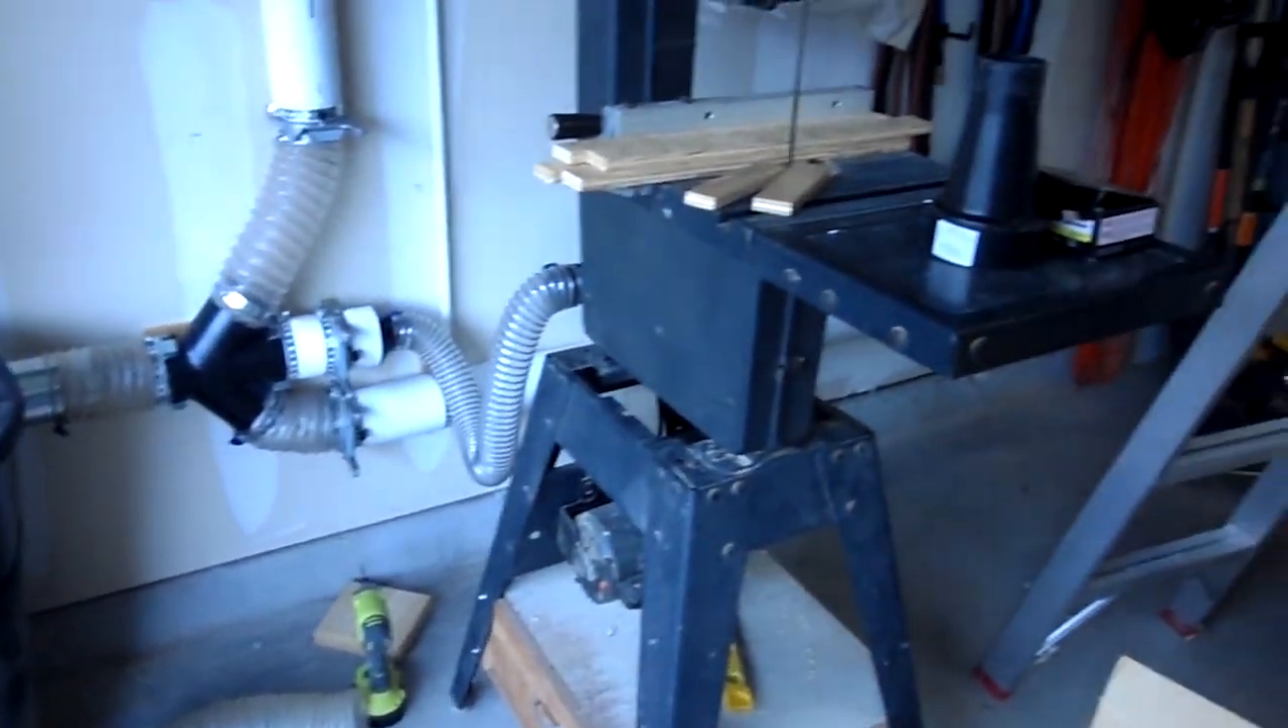Got the bandsaw hooked up got the hose running over here.